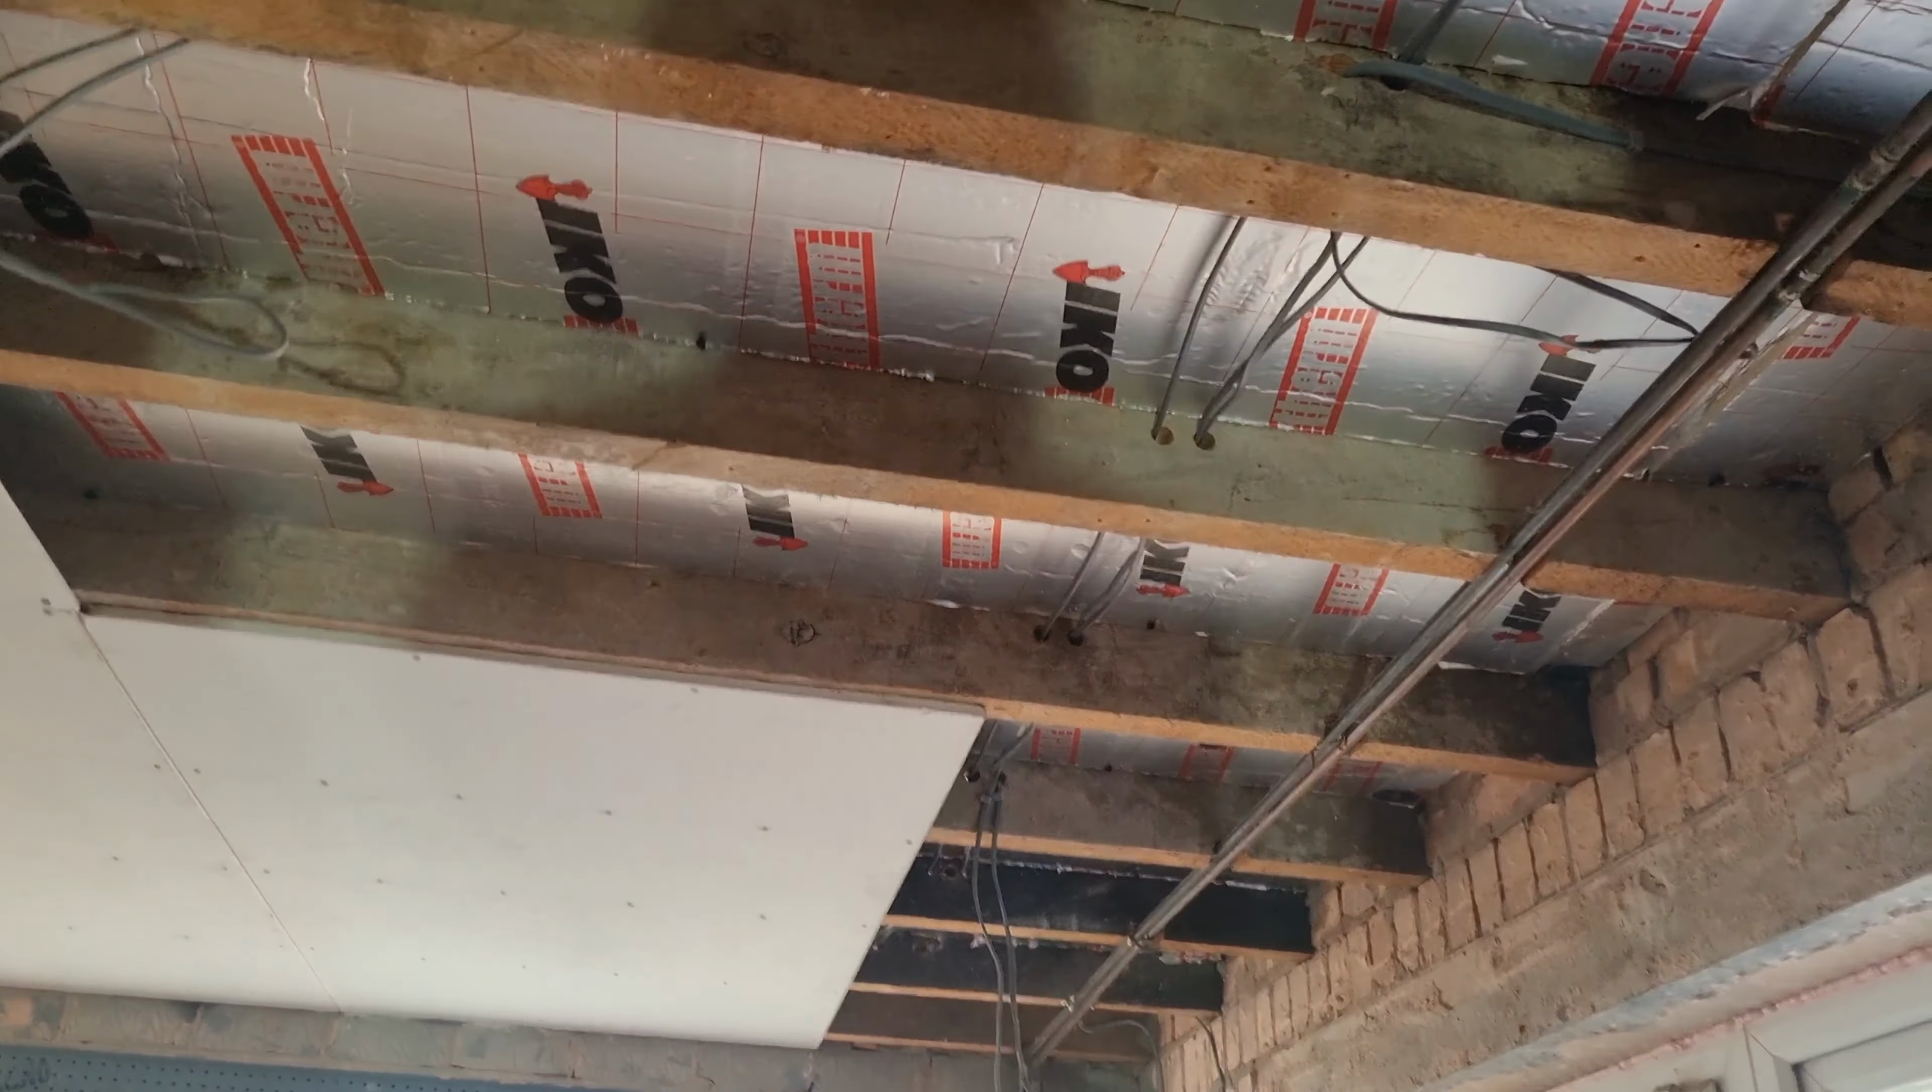As brother Sanawar and Sanawar are putting on the new plaster boards in the ceiling, I forgot to mention that the insulation, as you can see silver, has already been put in.